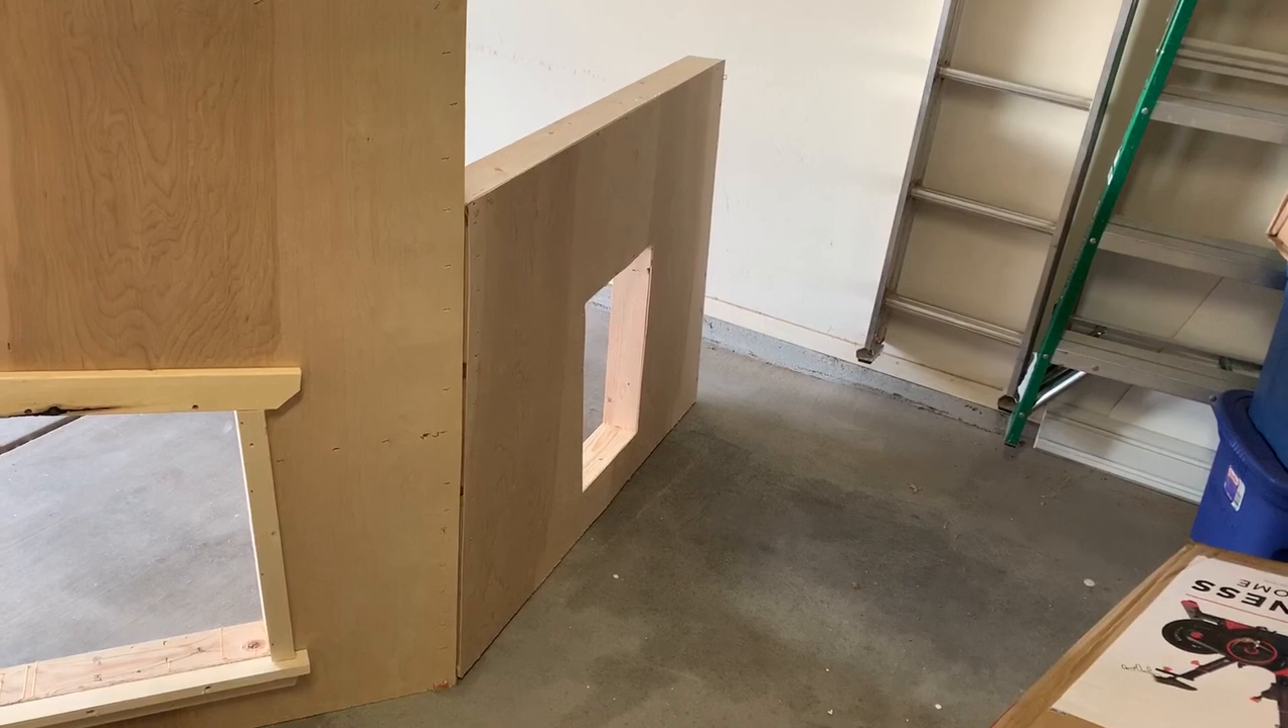All right, so we've got the second story flats all framed and skinned.